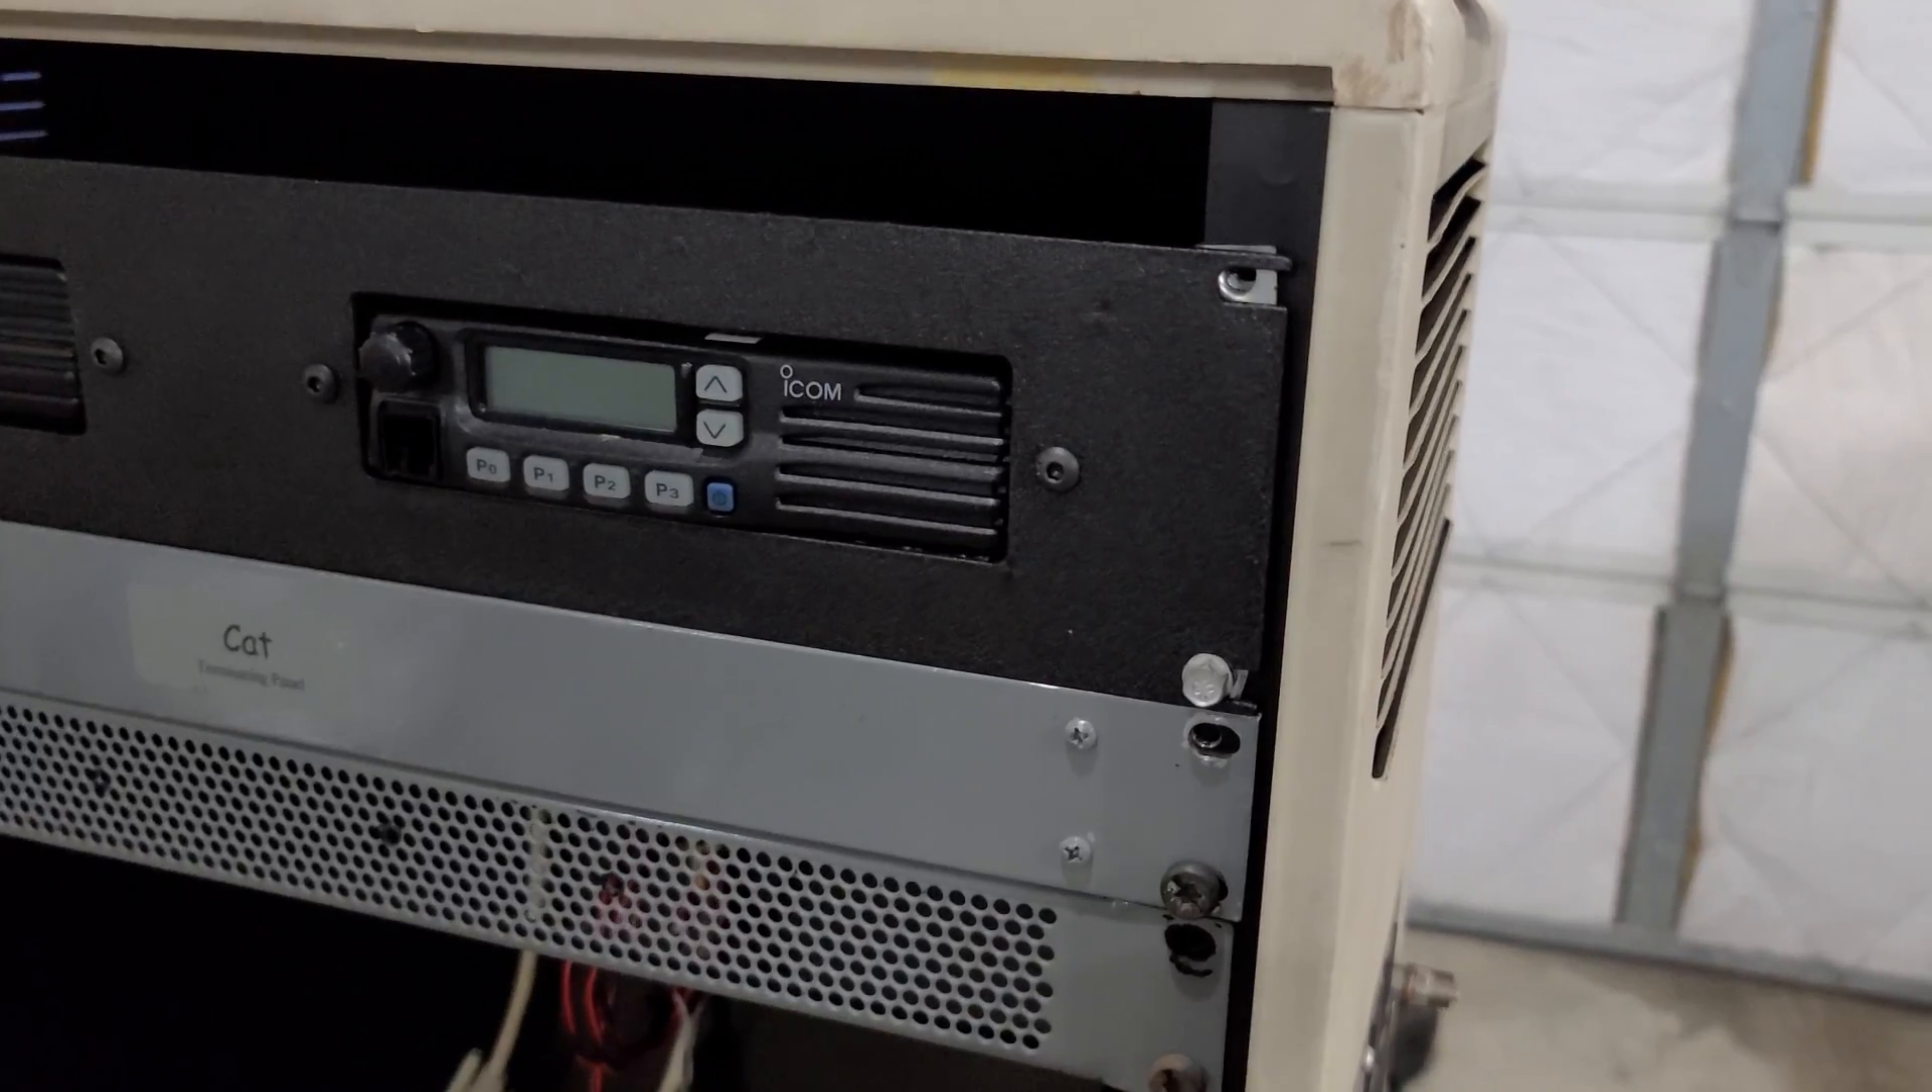So now you can kind of see how the radios are installed here.